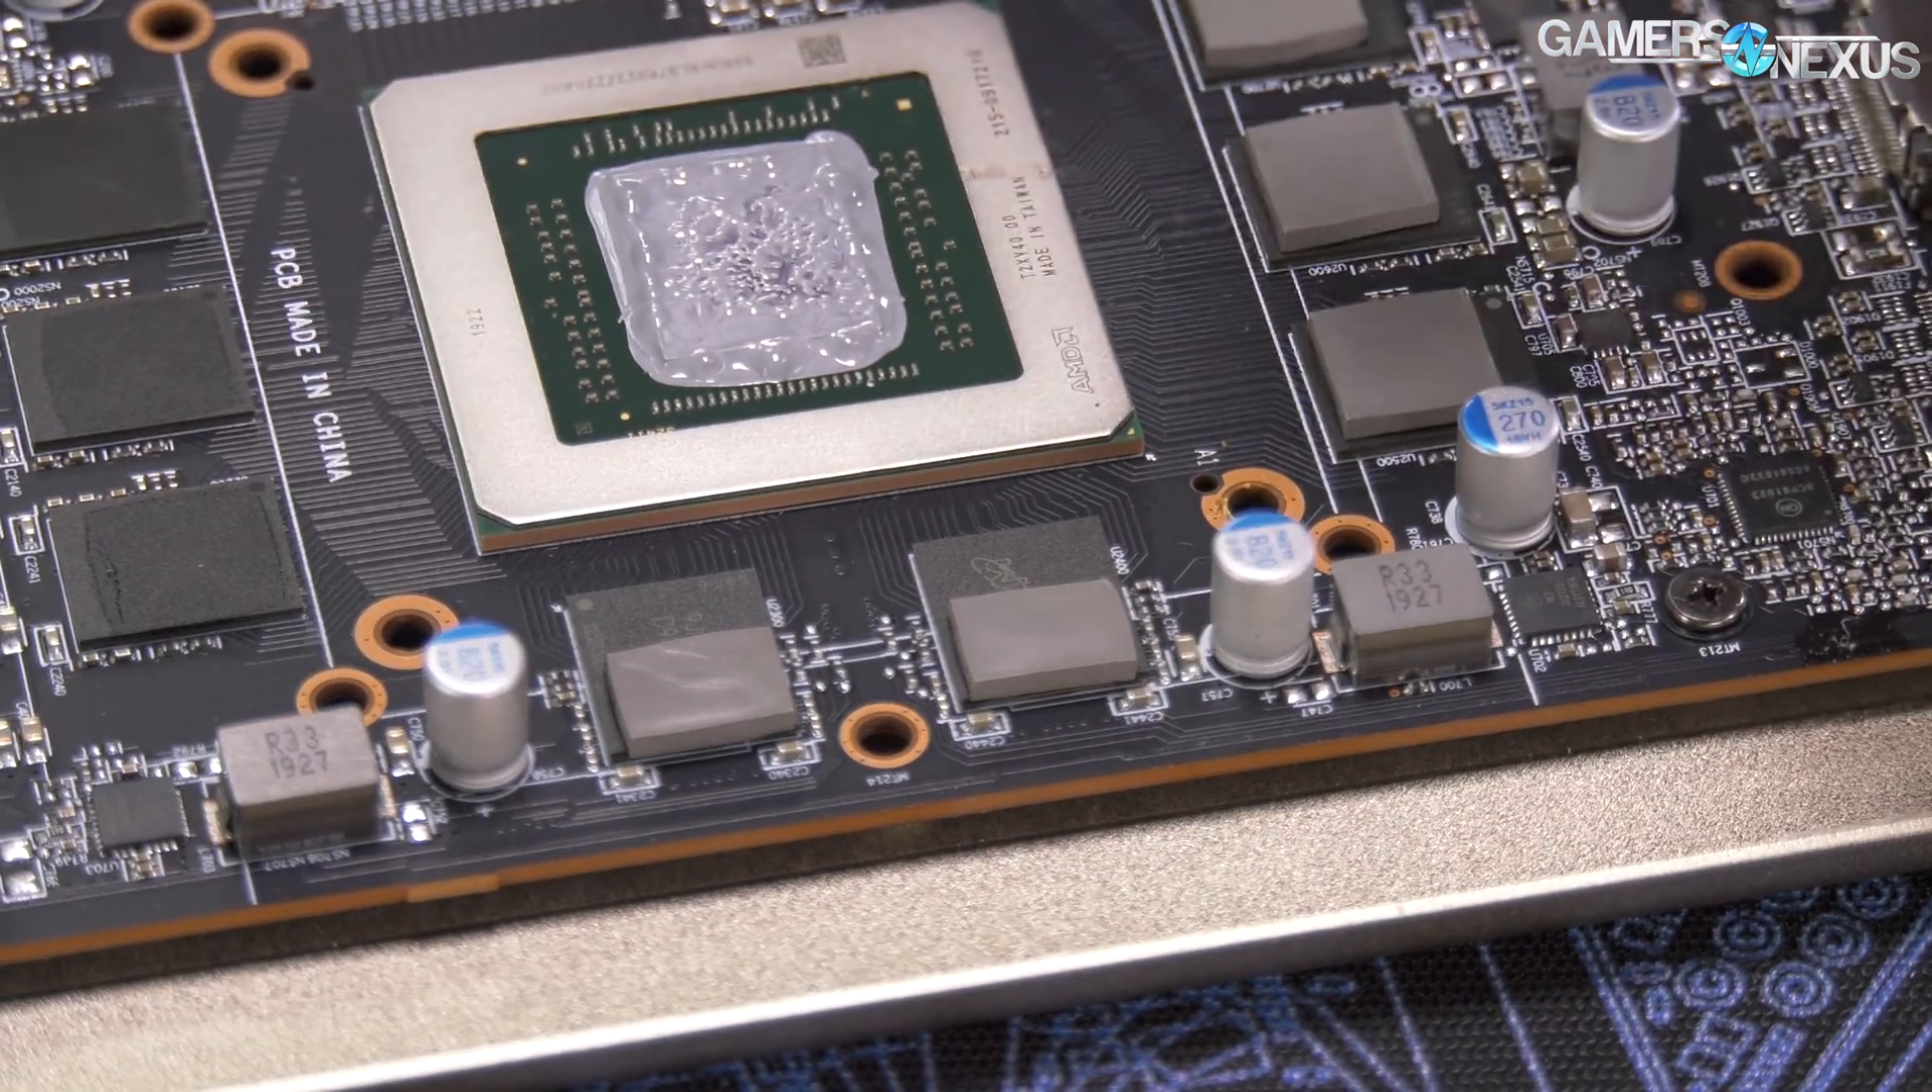The pads where MSI positioned them are not centered.